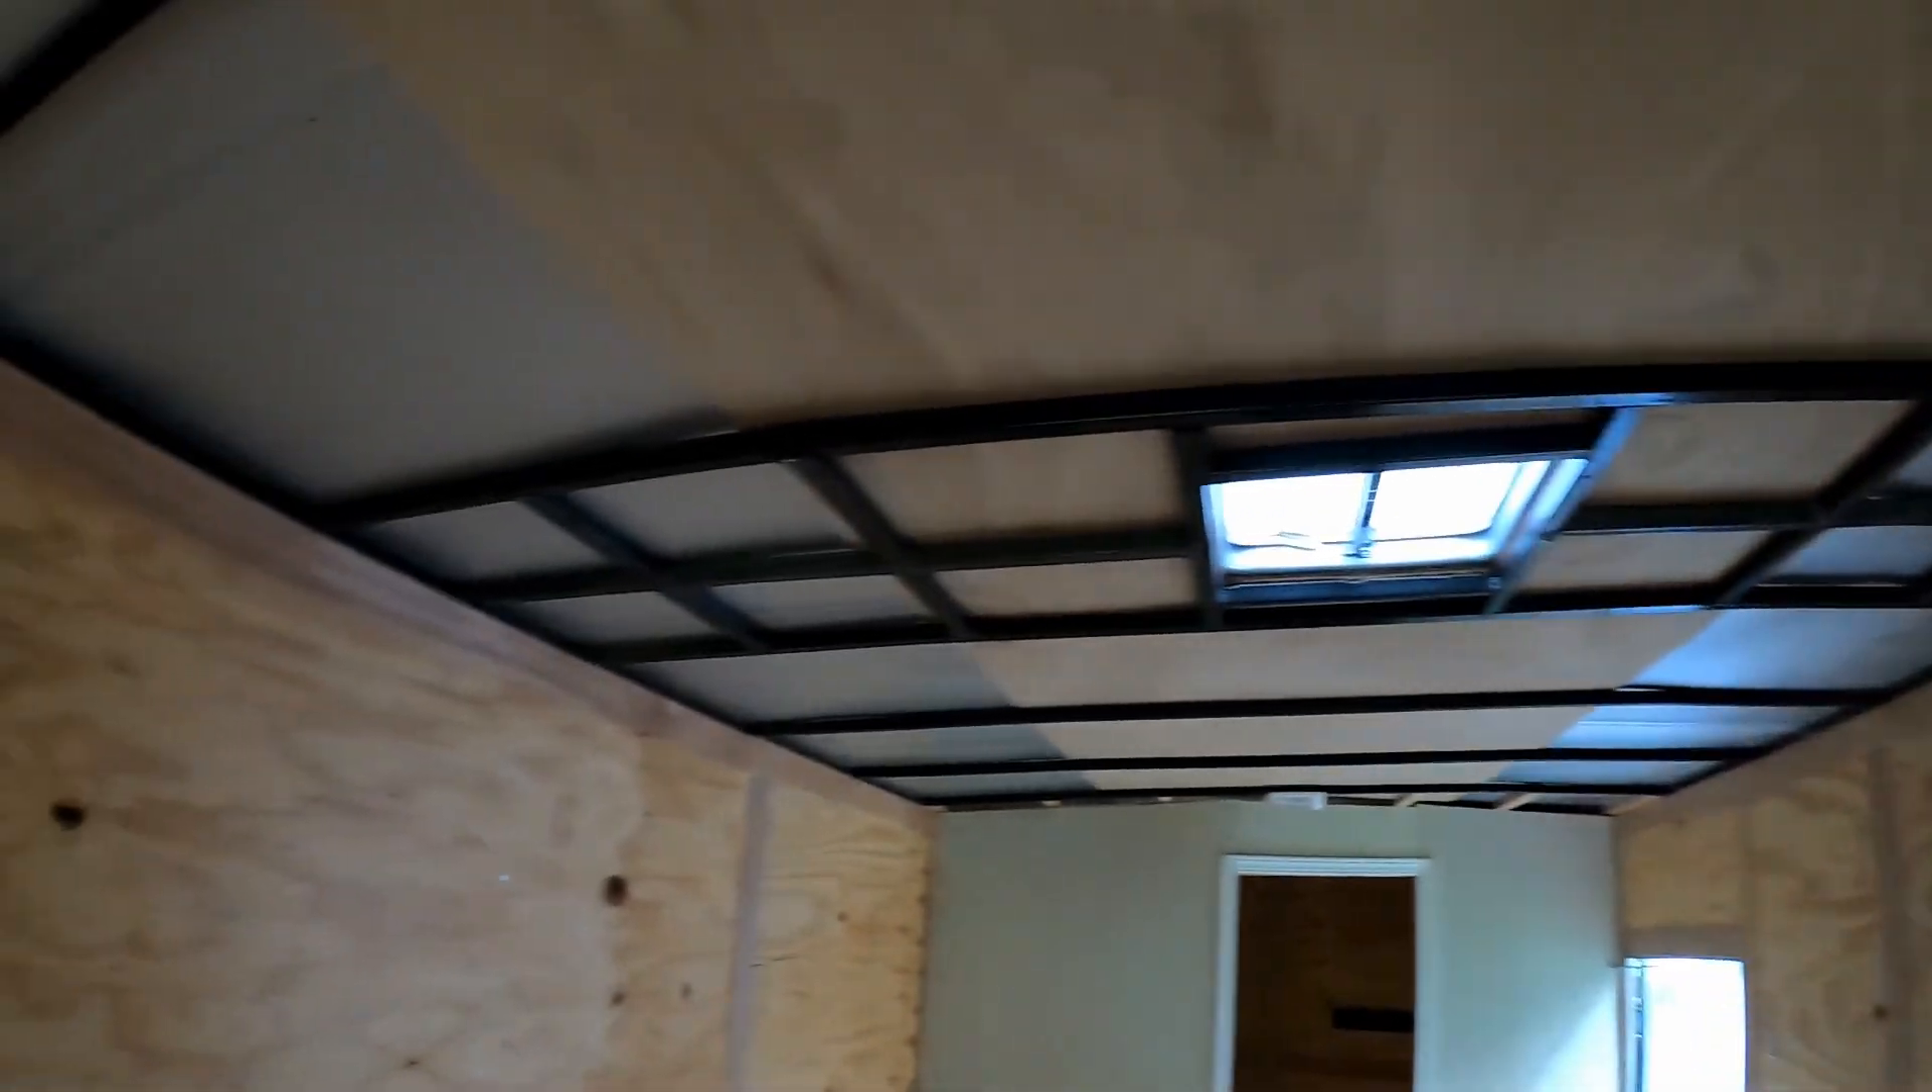So I got all the welding done the extra support is in so you can see from back here that's what it looks like.